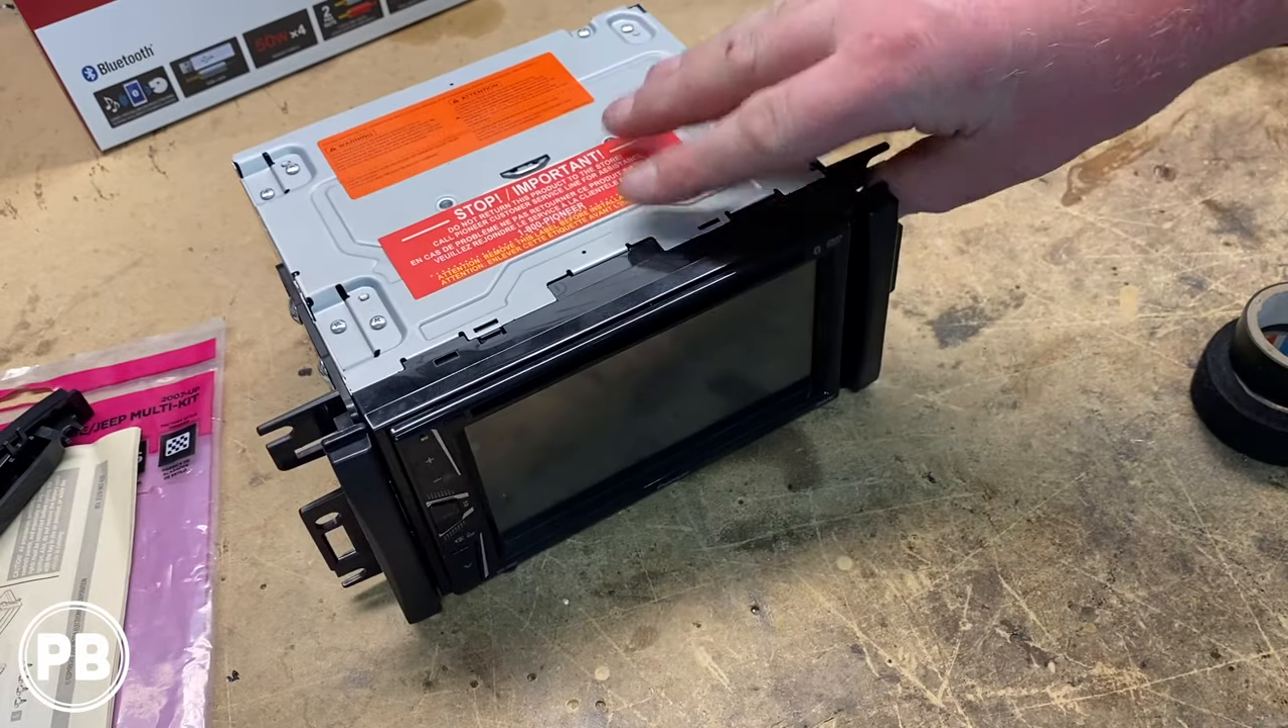So we got our dash kit all mounted using the hardware supplied by the radio. That's ready to go.